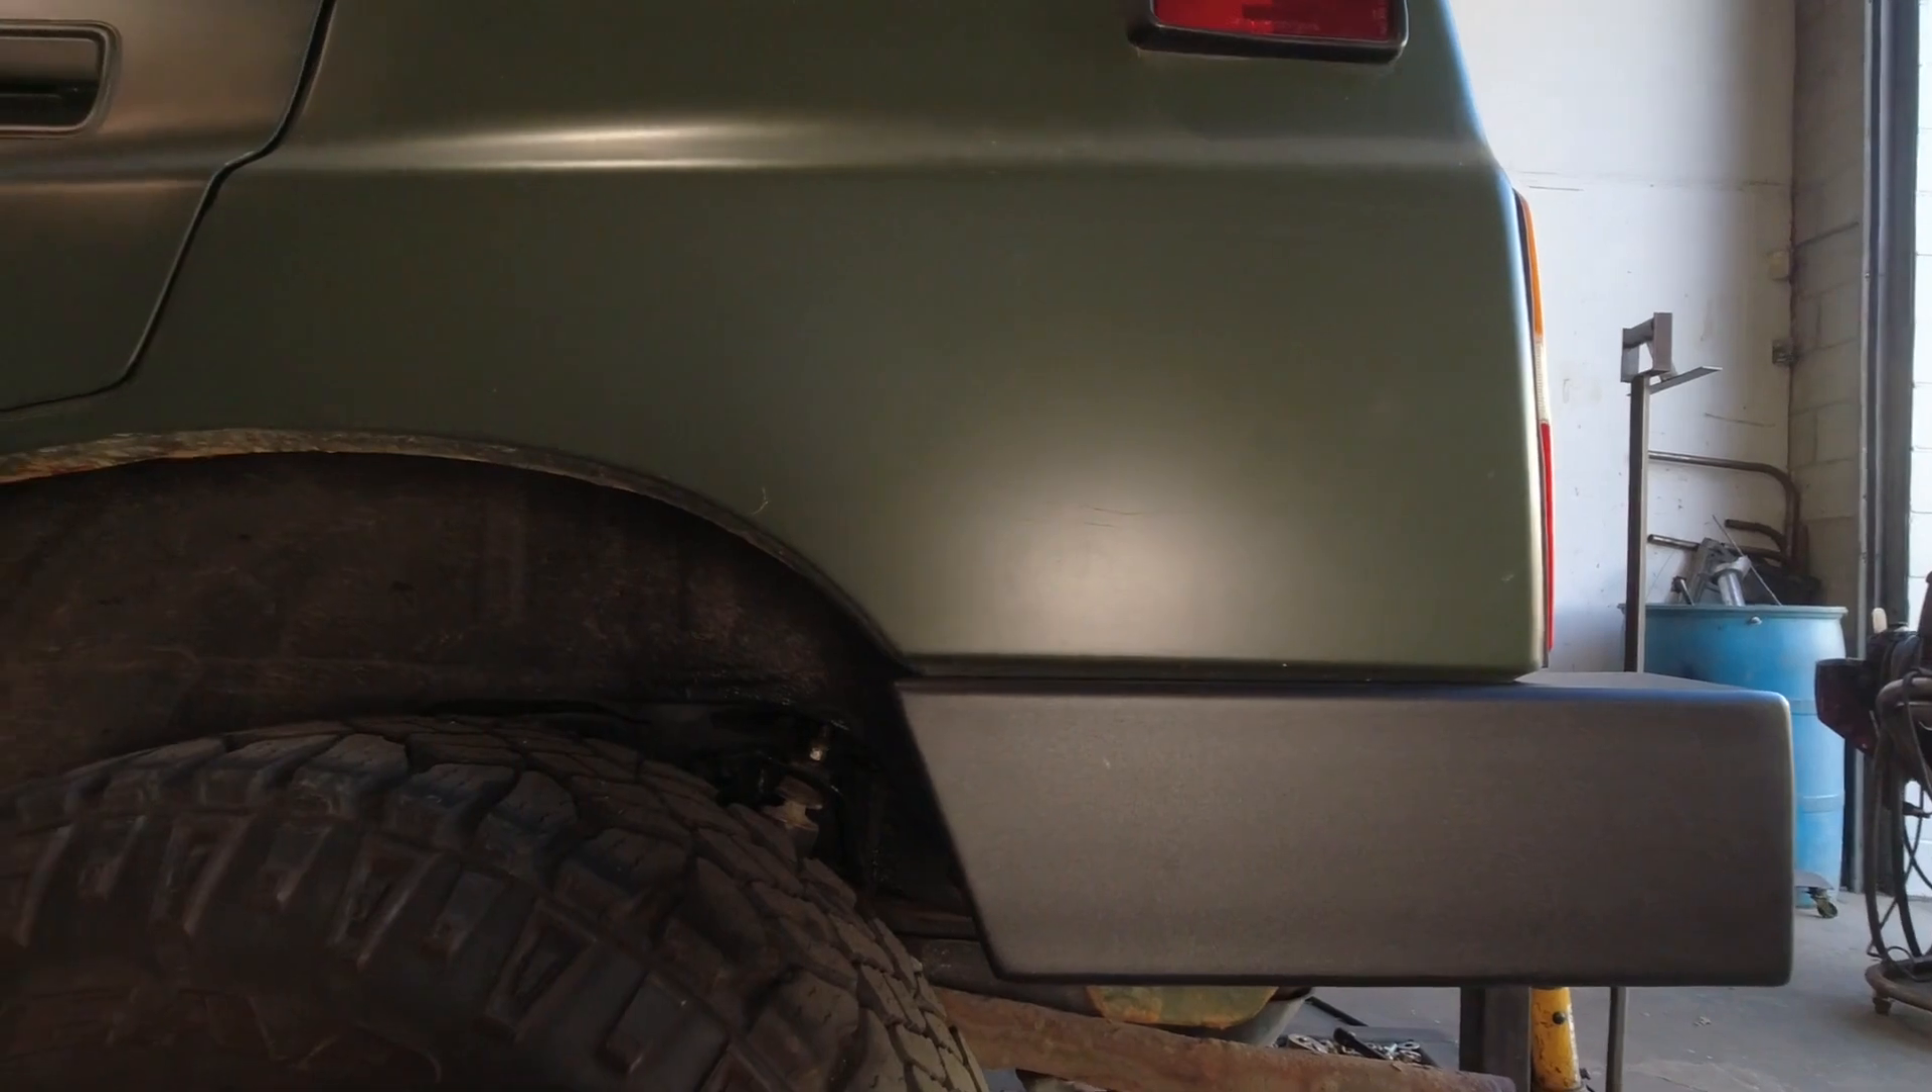In my case as you can see the bumper lines up quite nicely i would say that it's maybe a tiny bit low at the front.